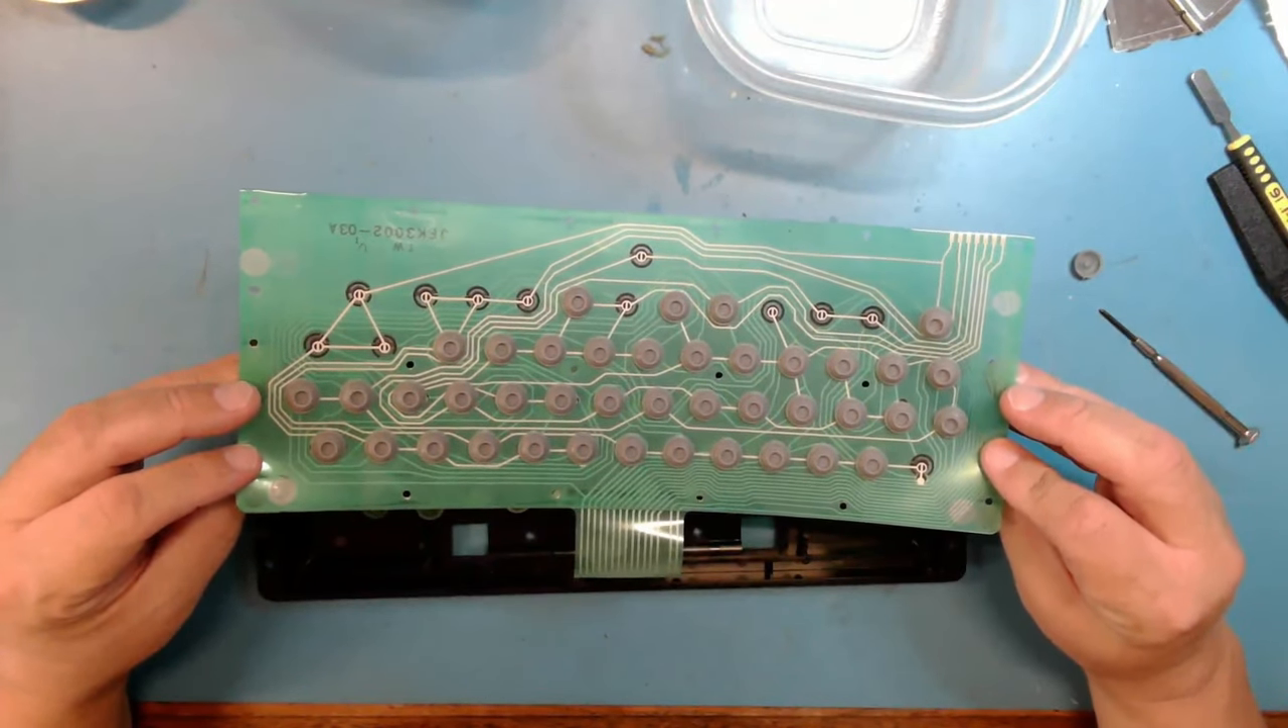And you have the exposed membrane now.